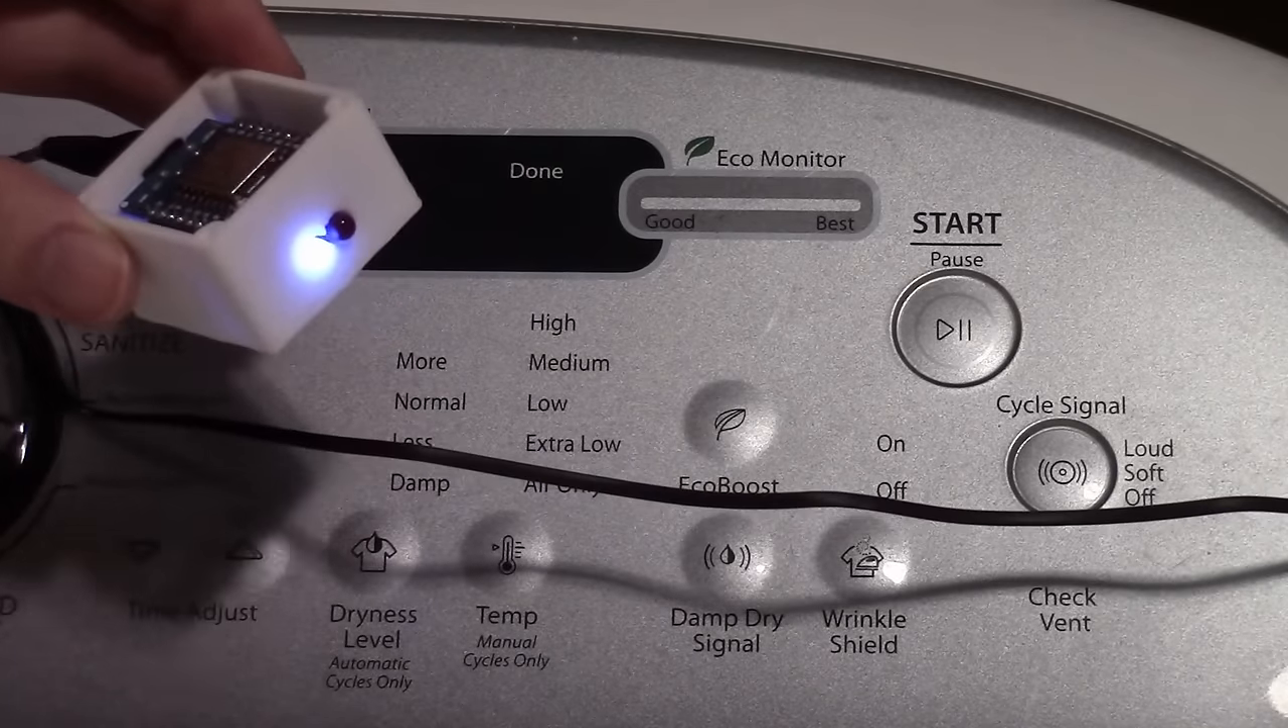As you can see, it still does not have a lid because I don't have the screws.